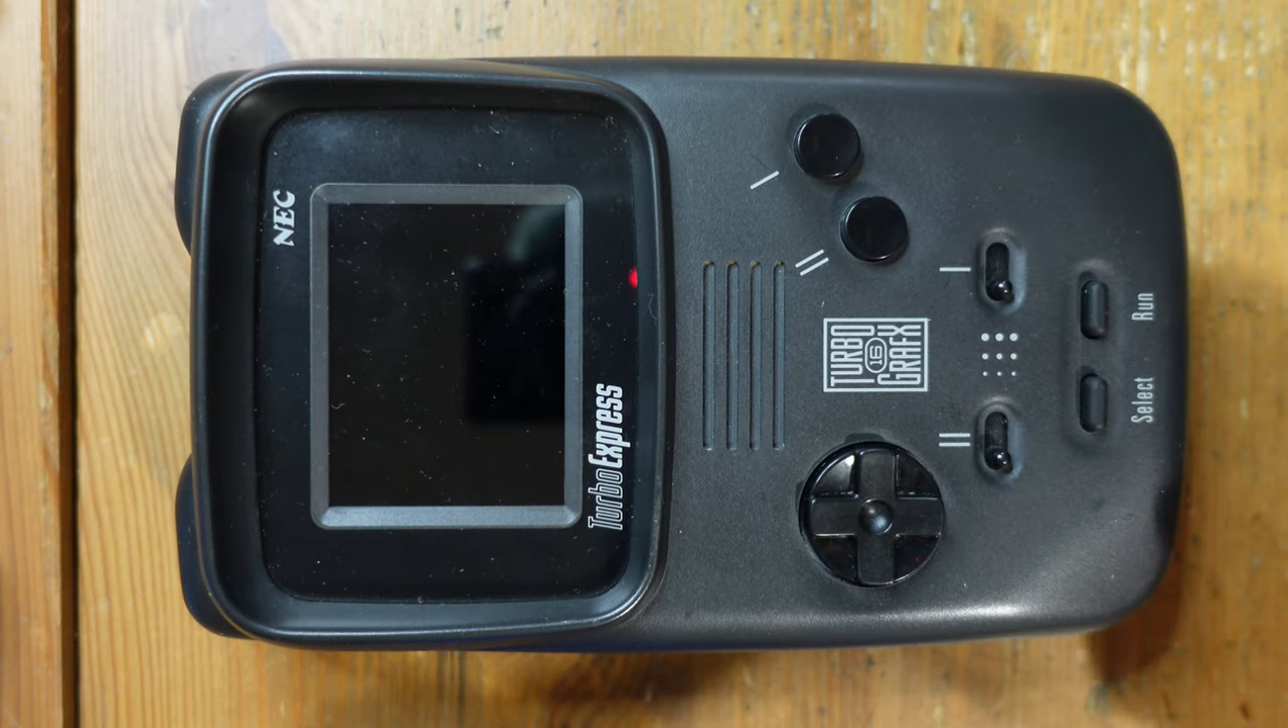Some time has passed and I have now reassembled the Turbo Express.